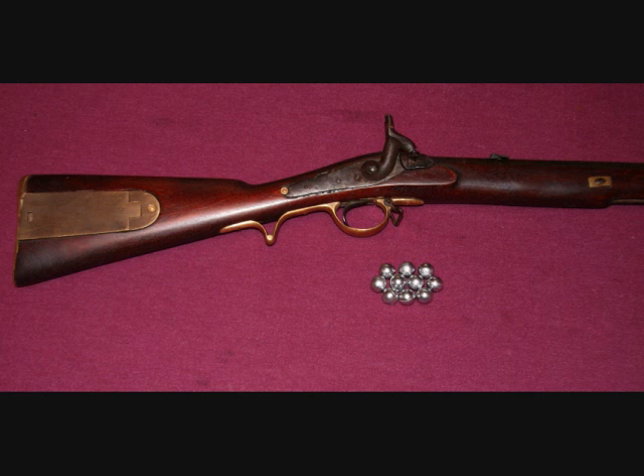Here is what the finished gun looks like. With the patch box installed.